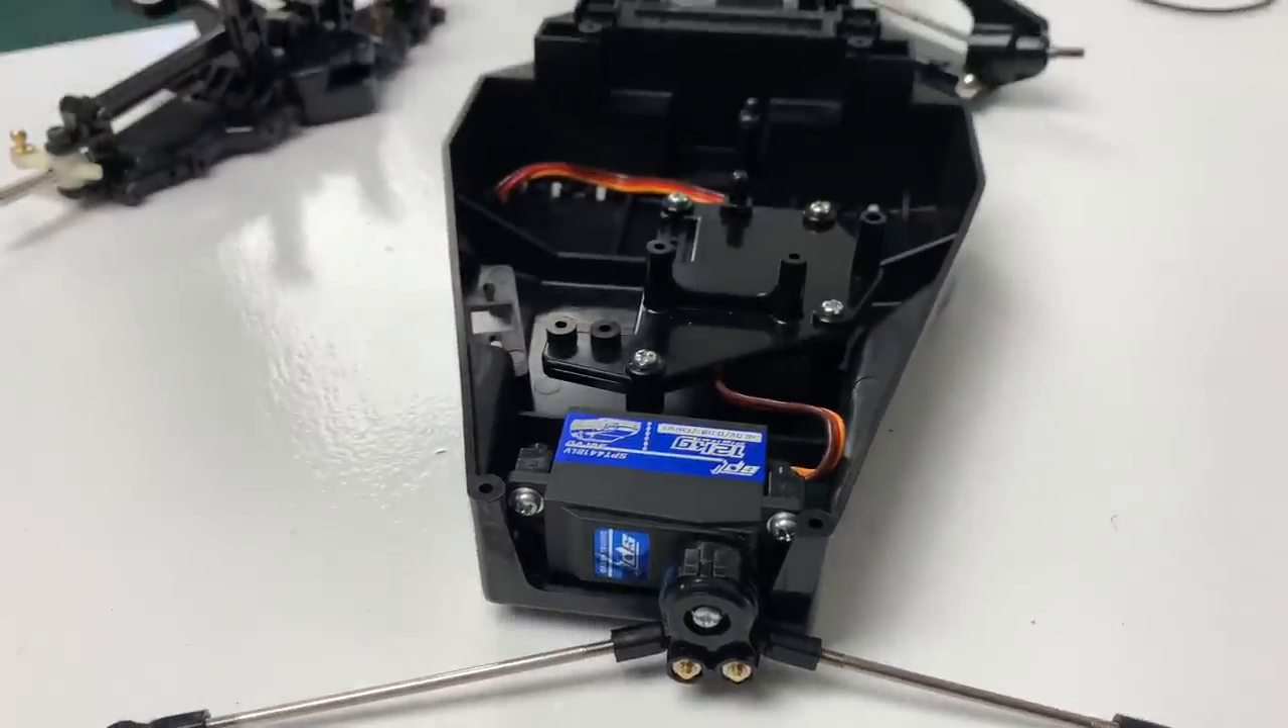Right, going together nicely now. So, obviously, you can see the steering servo's in position.